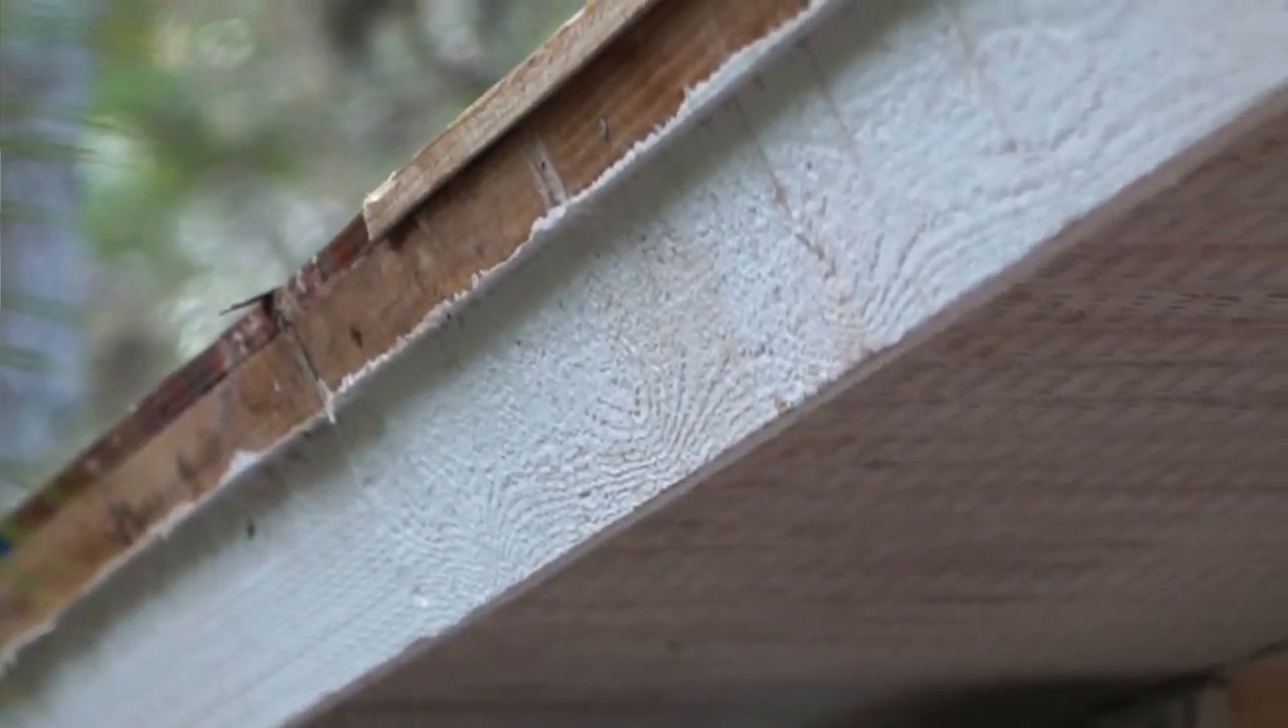They have the plywood along the edge of the home right now. They ran it further than the fascia.